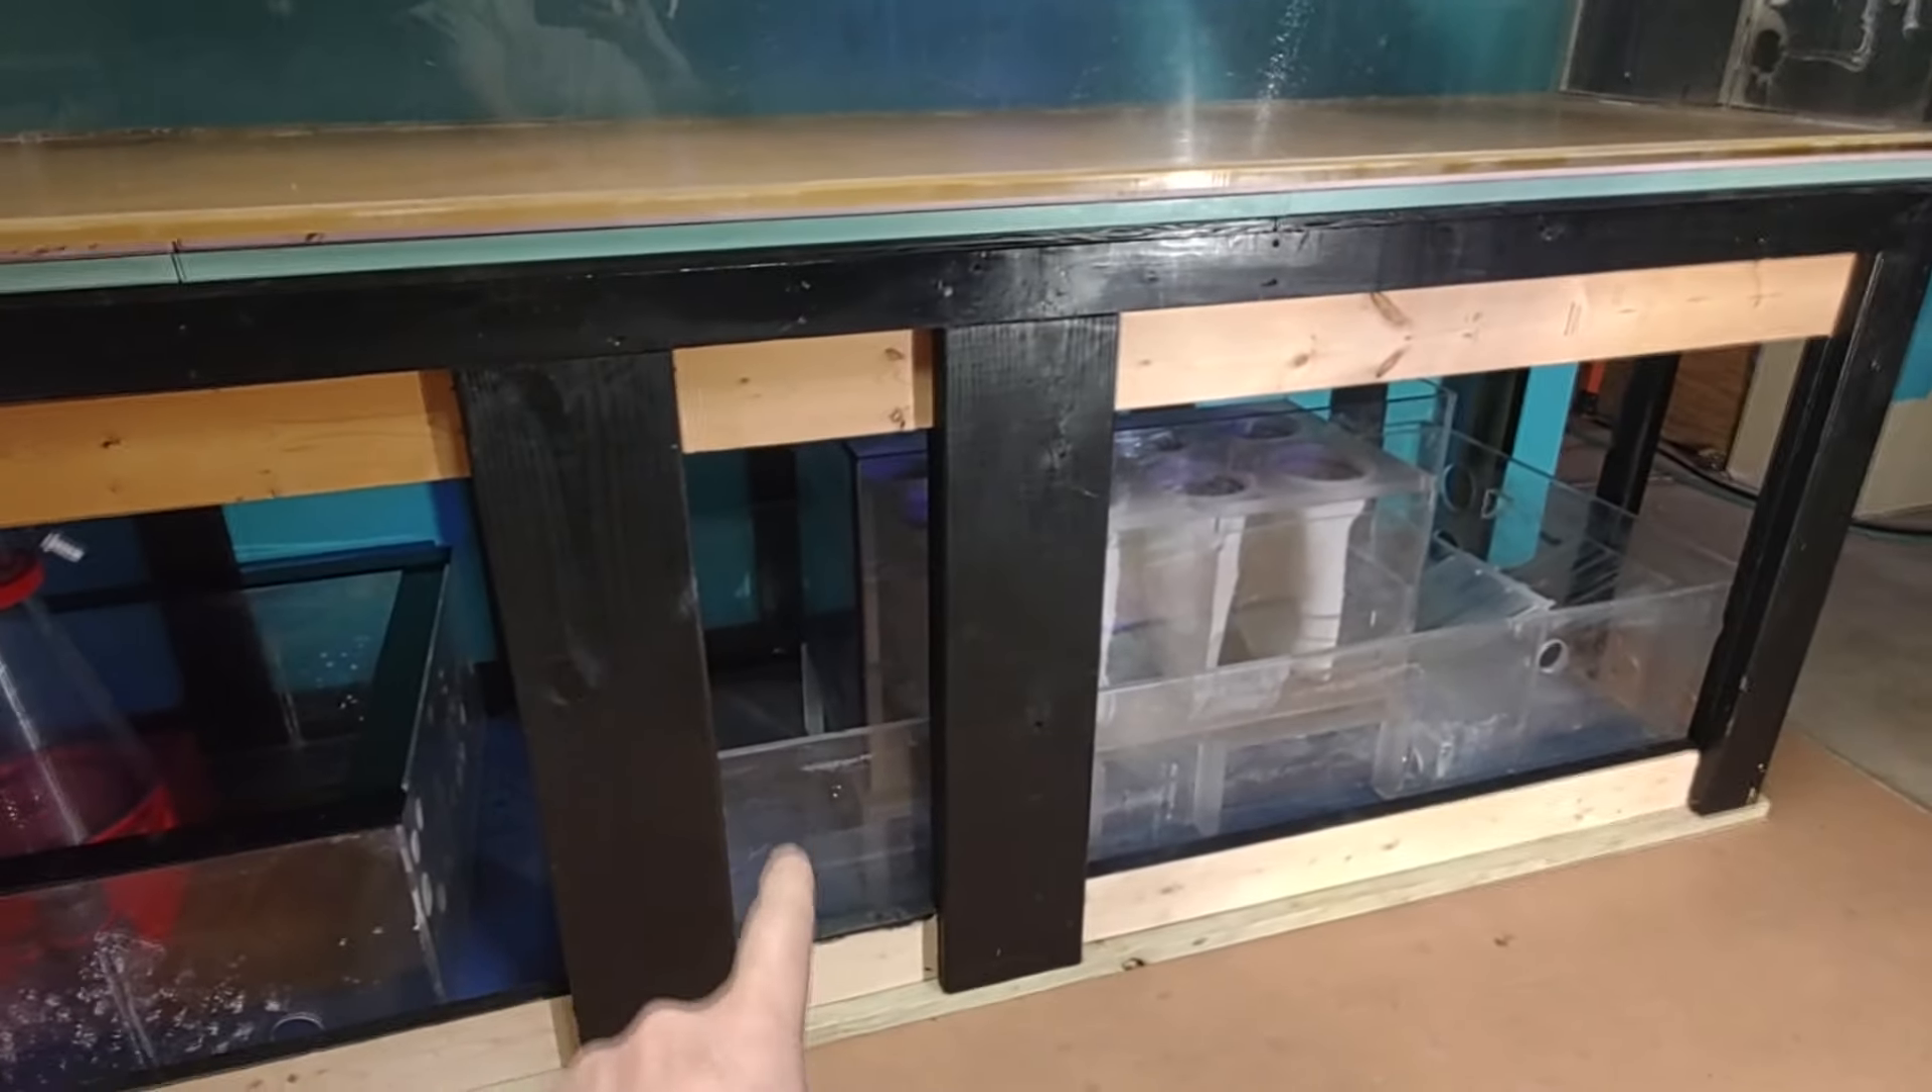Finally after all these weeks we have both of those sumps up underneath the stand.